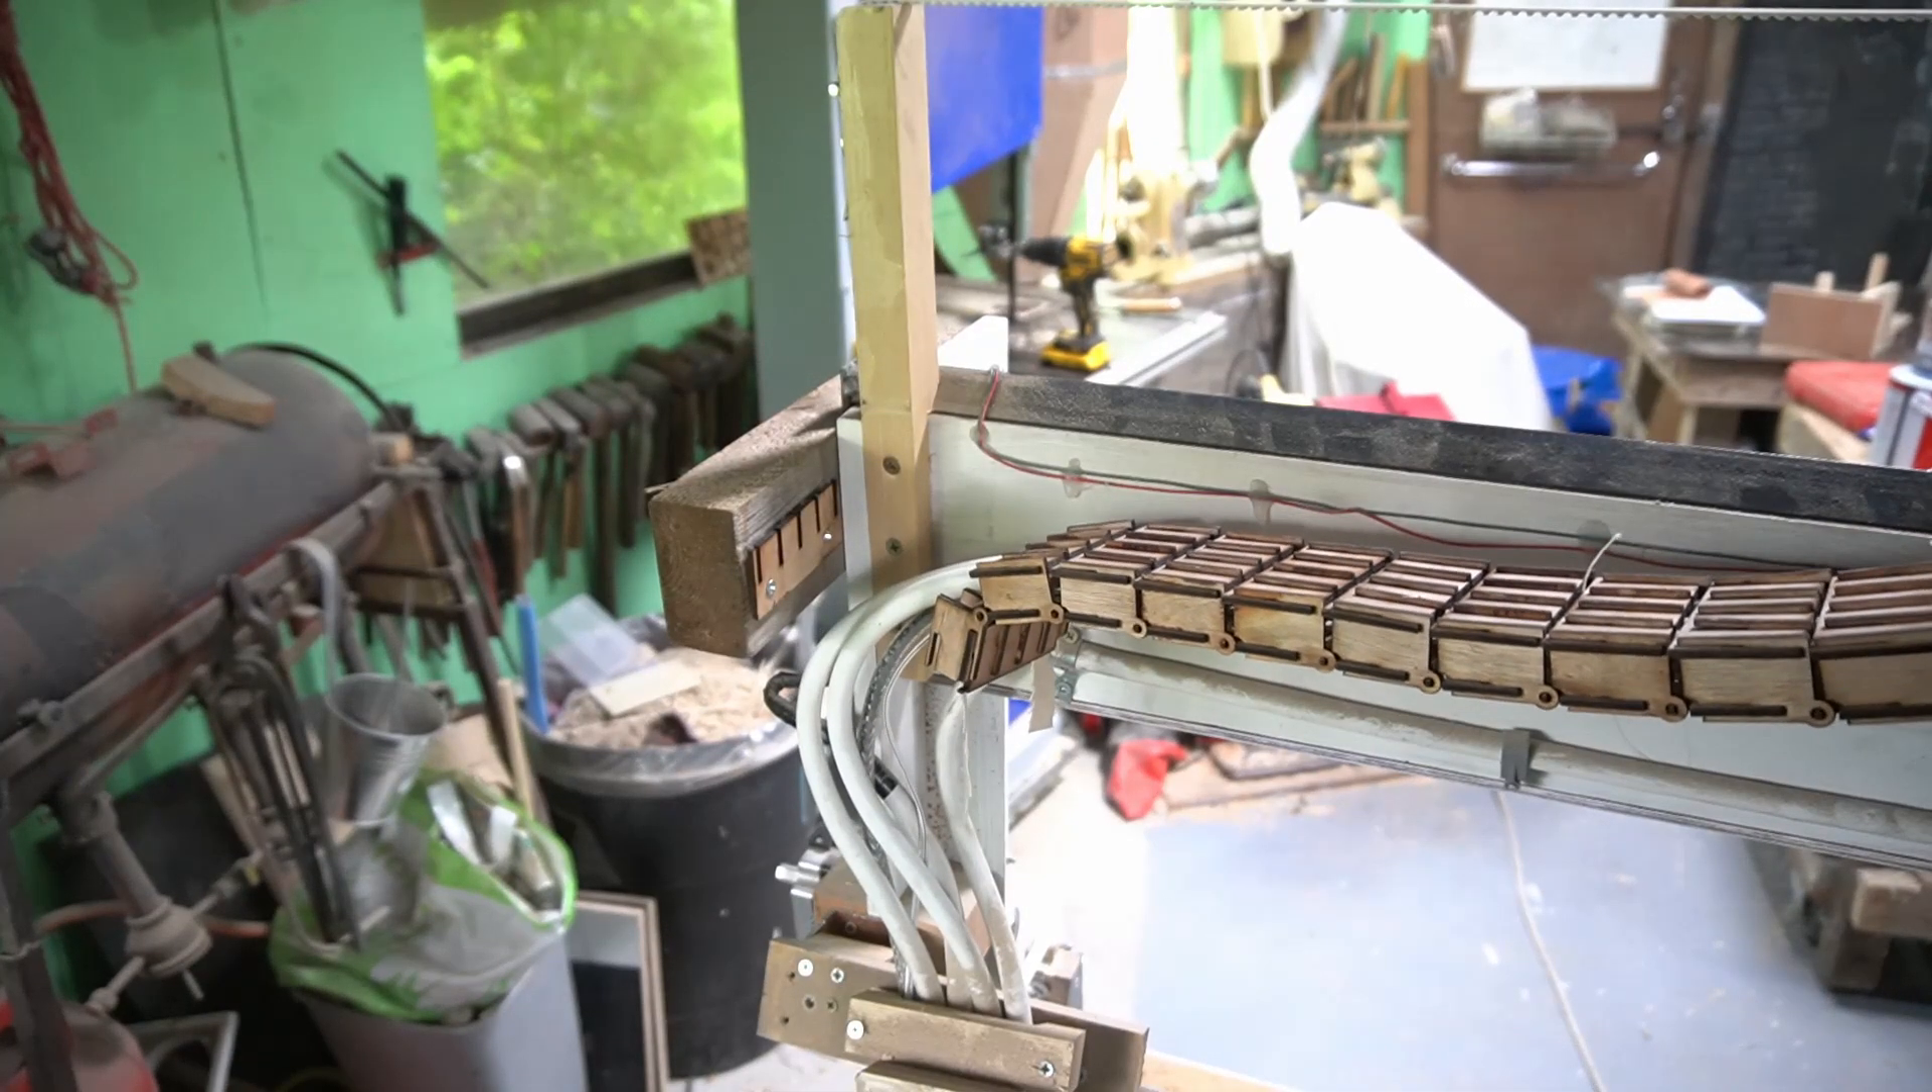So now I've got the cables fully encased within the drag chain I just need to attach each end.